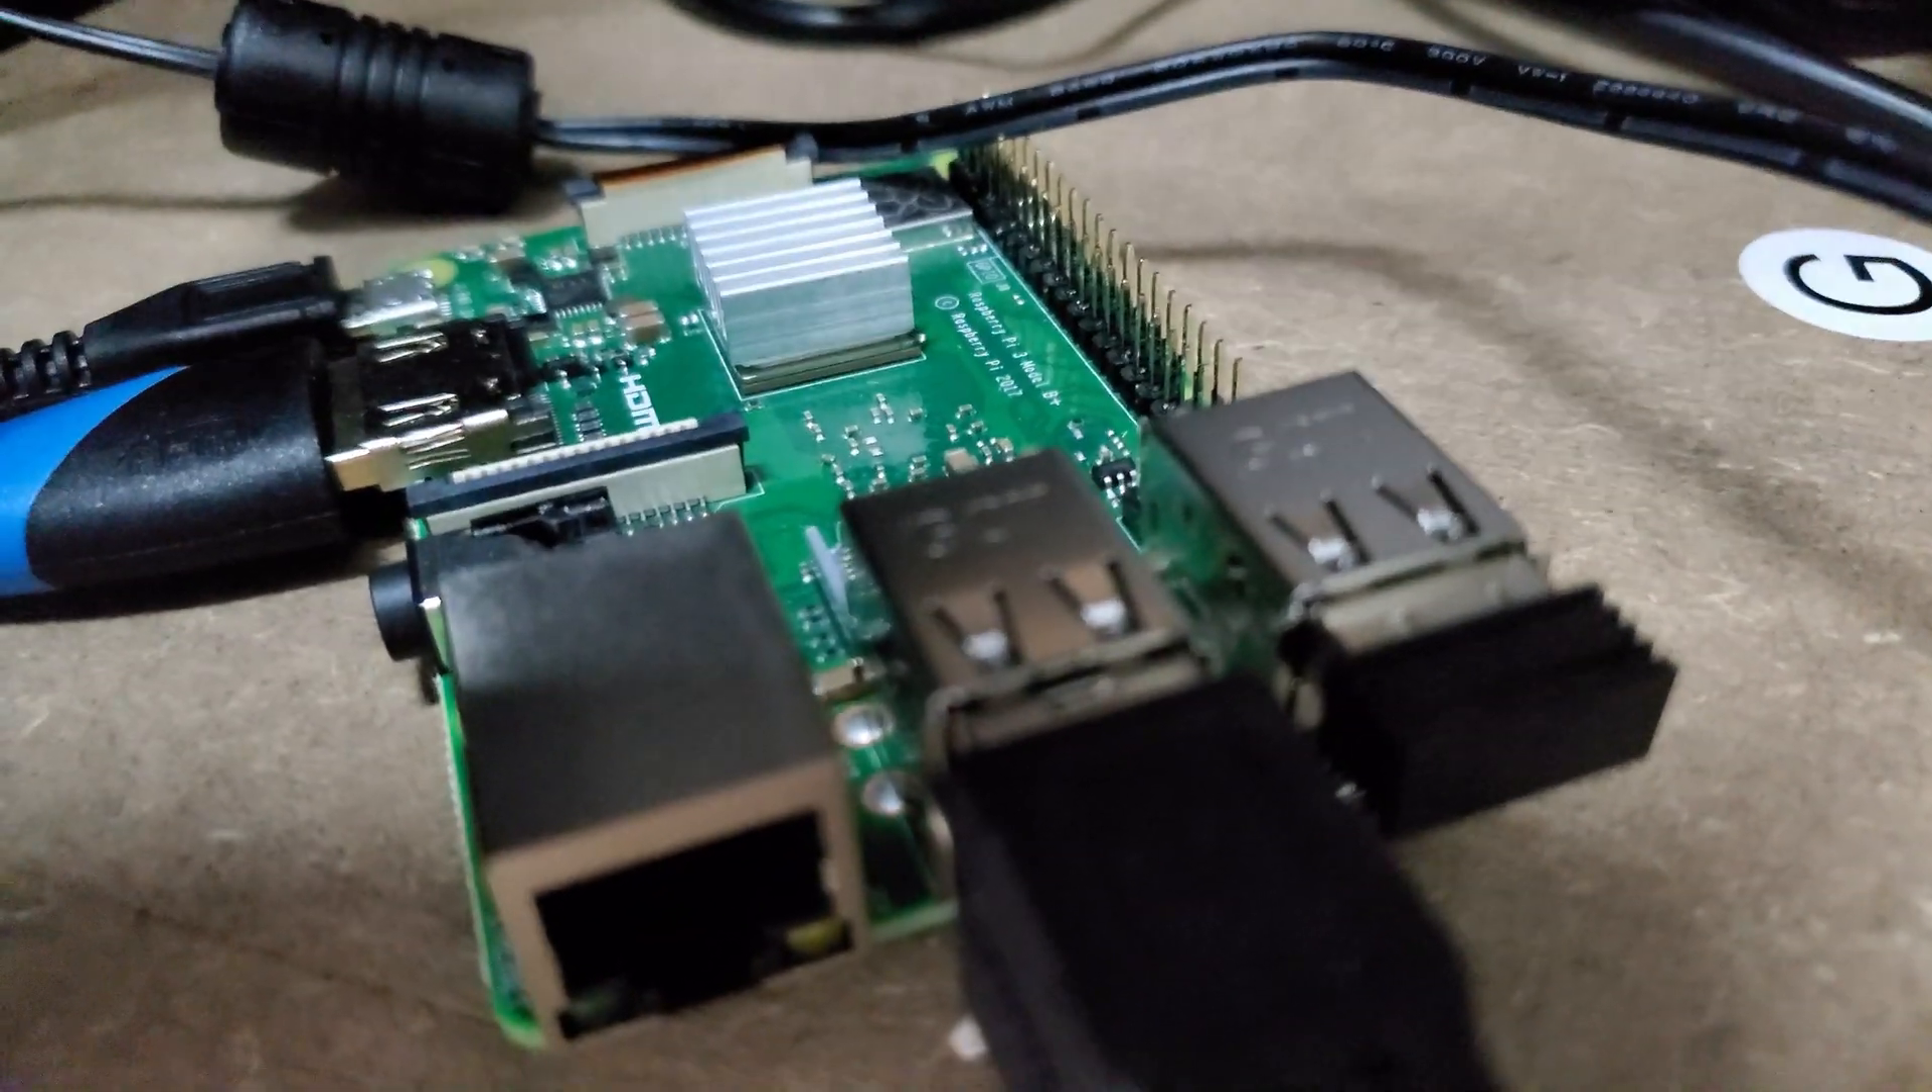I have some heat sinks on the processor there as you can see.